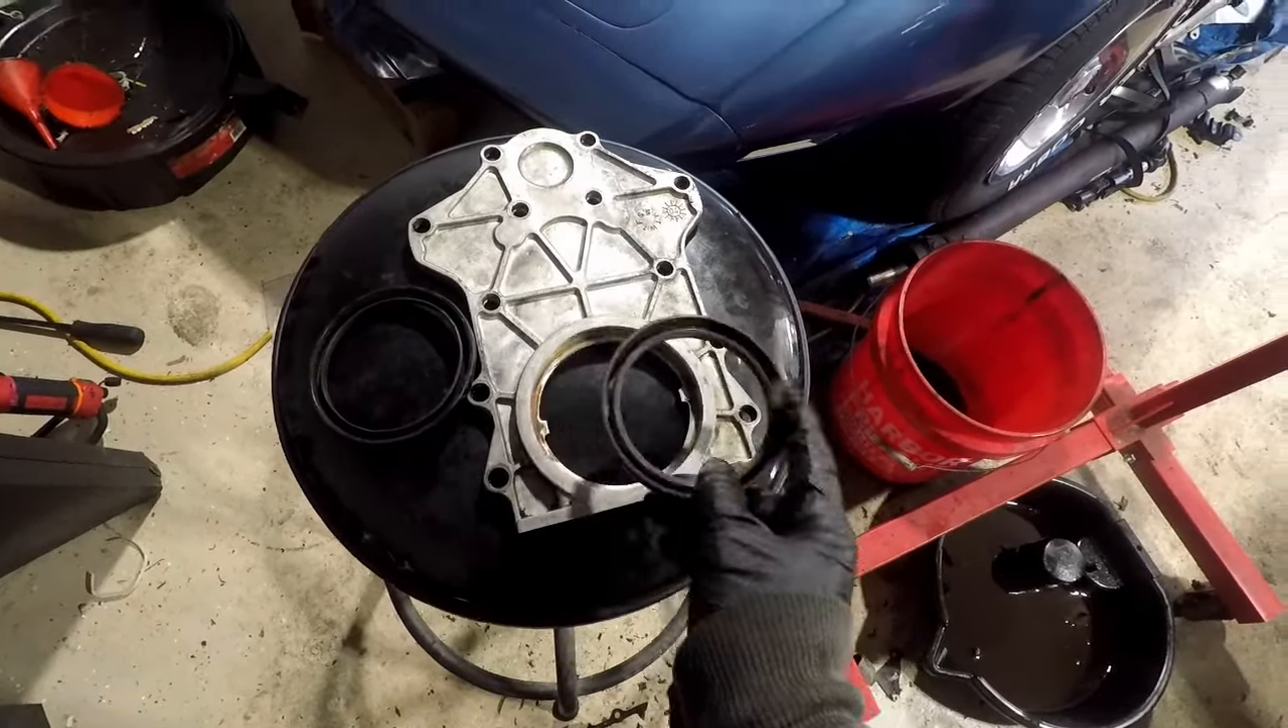So here is the old seal here is the new seal I haven't pressed it on yet.